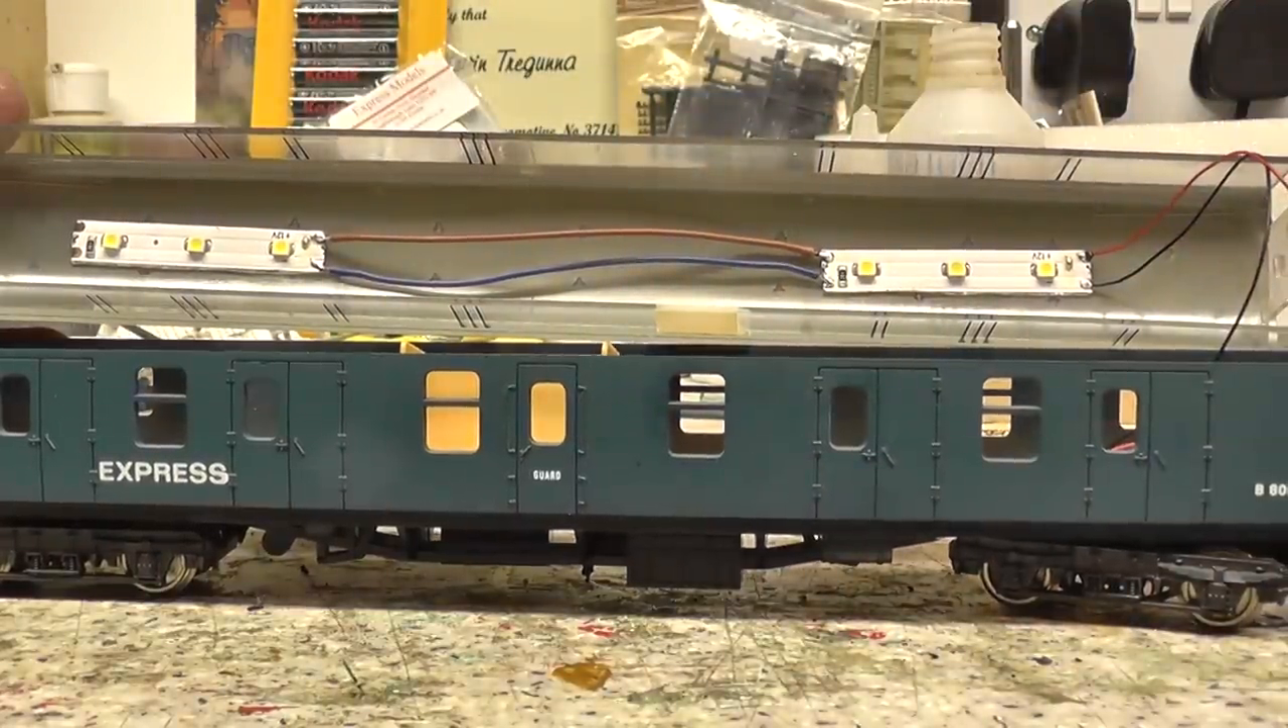Right here we are we've got the LED strips now stuck to the roof and also just done a little bit of cable between the two LEDs and that's the power coming up from the wheels.